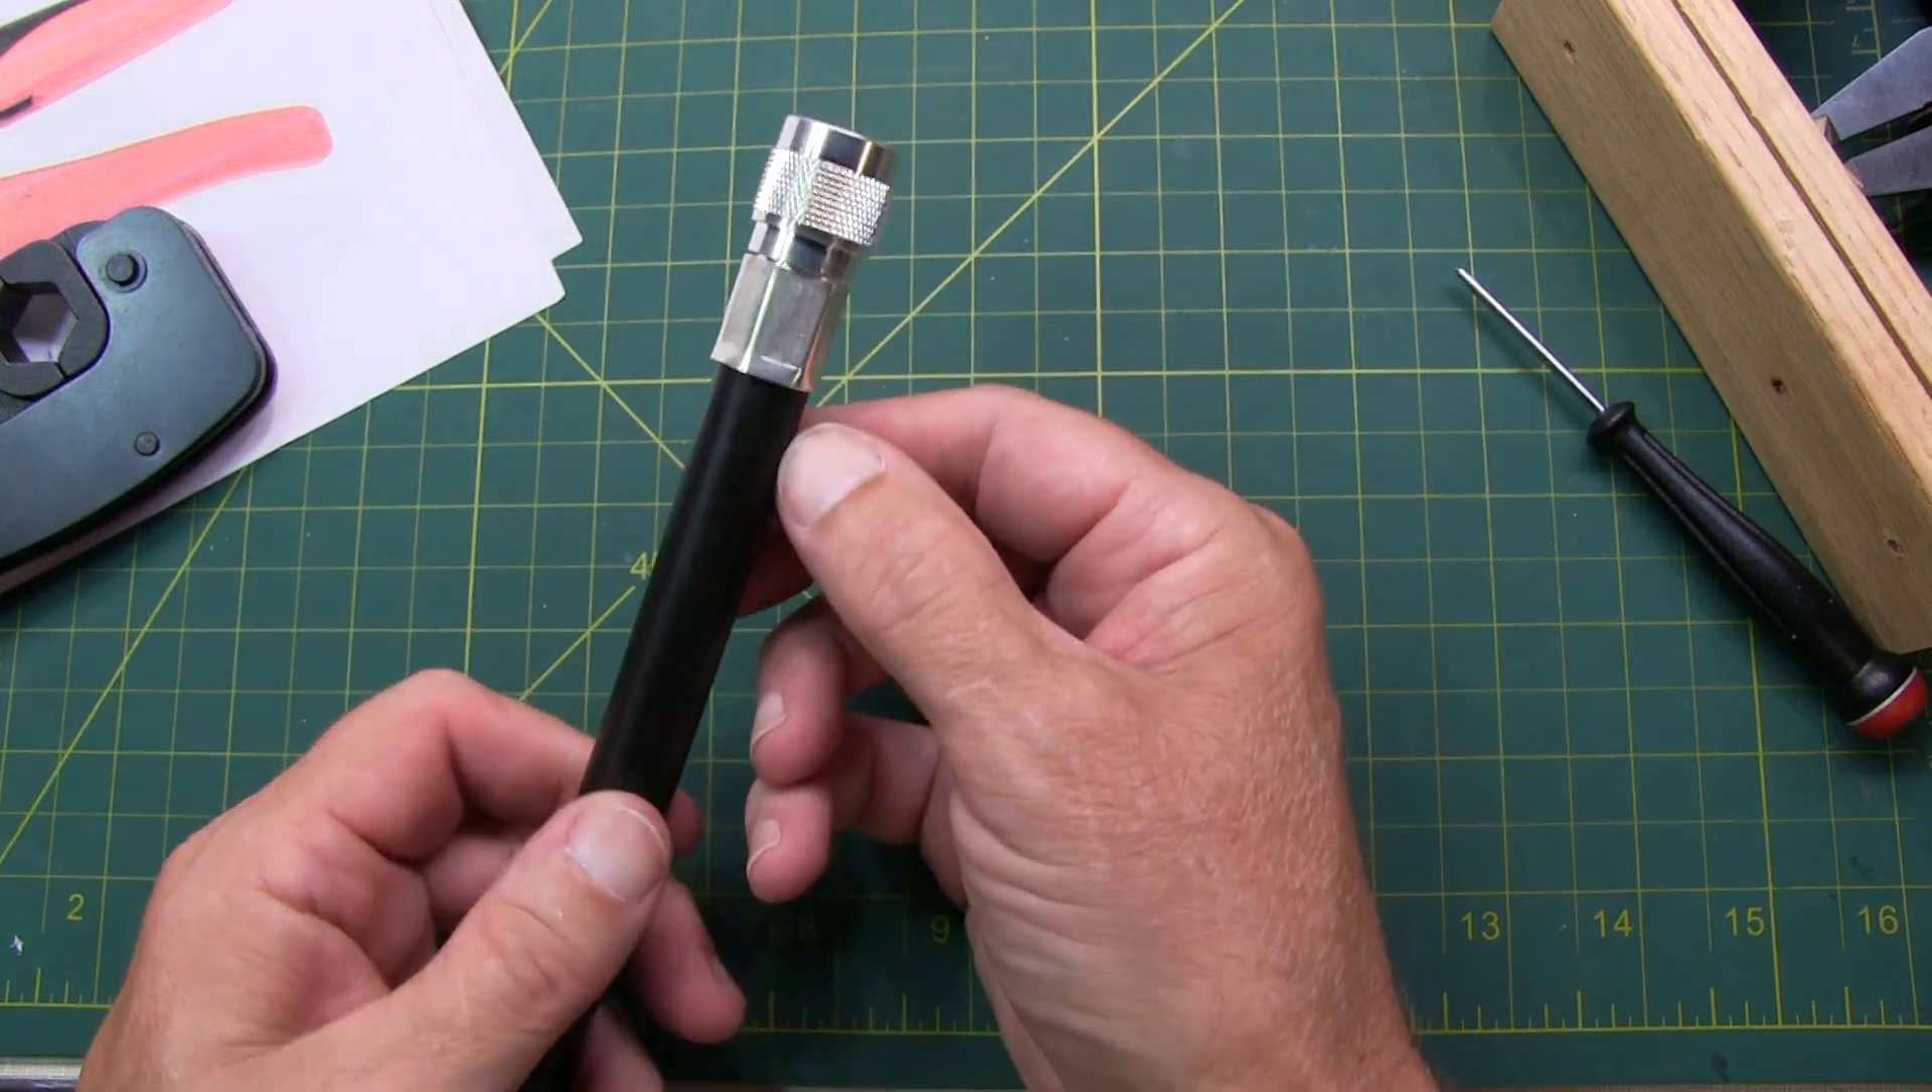And there we have the completed end connector on the .59 inch coax RG217 or LMR600.